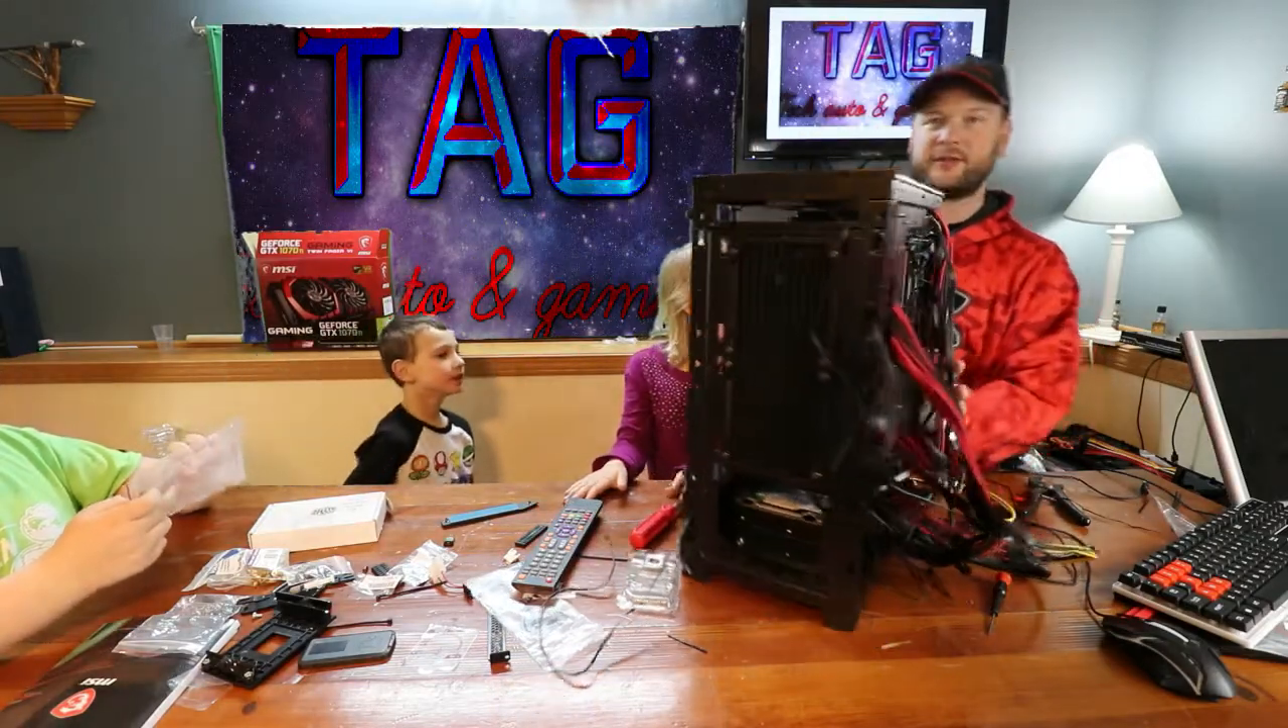It's not finished wiring it up. We got all these wires.